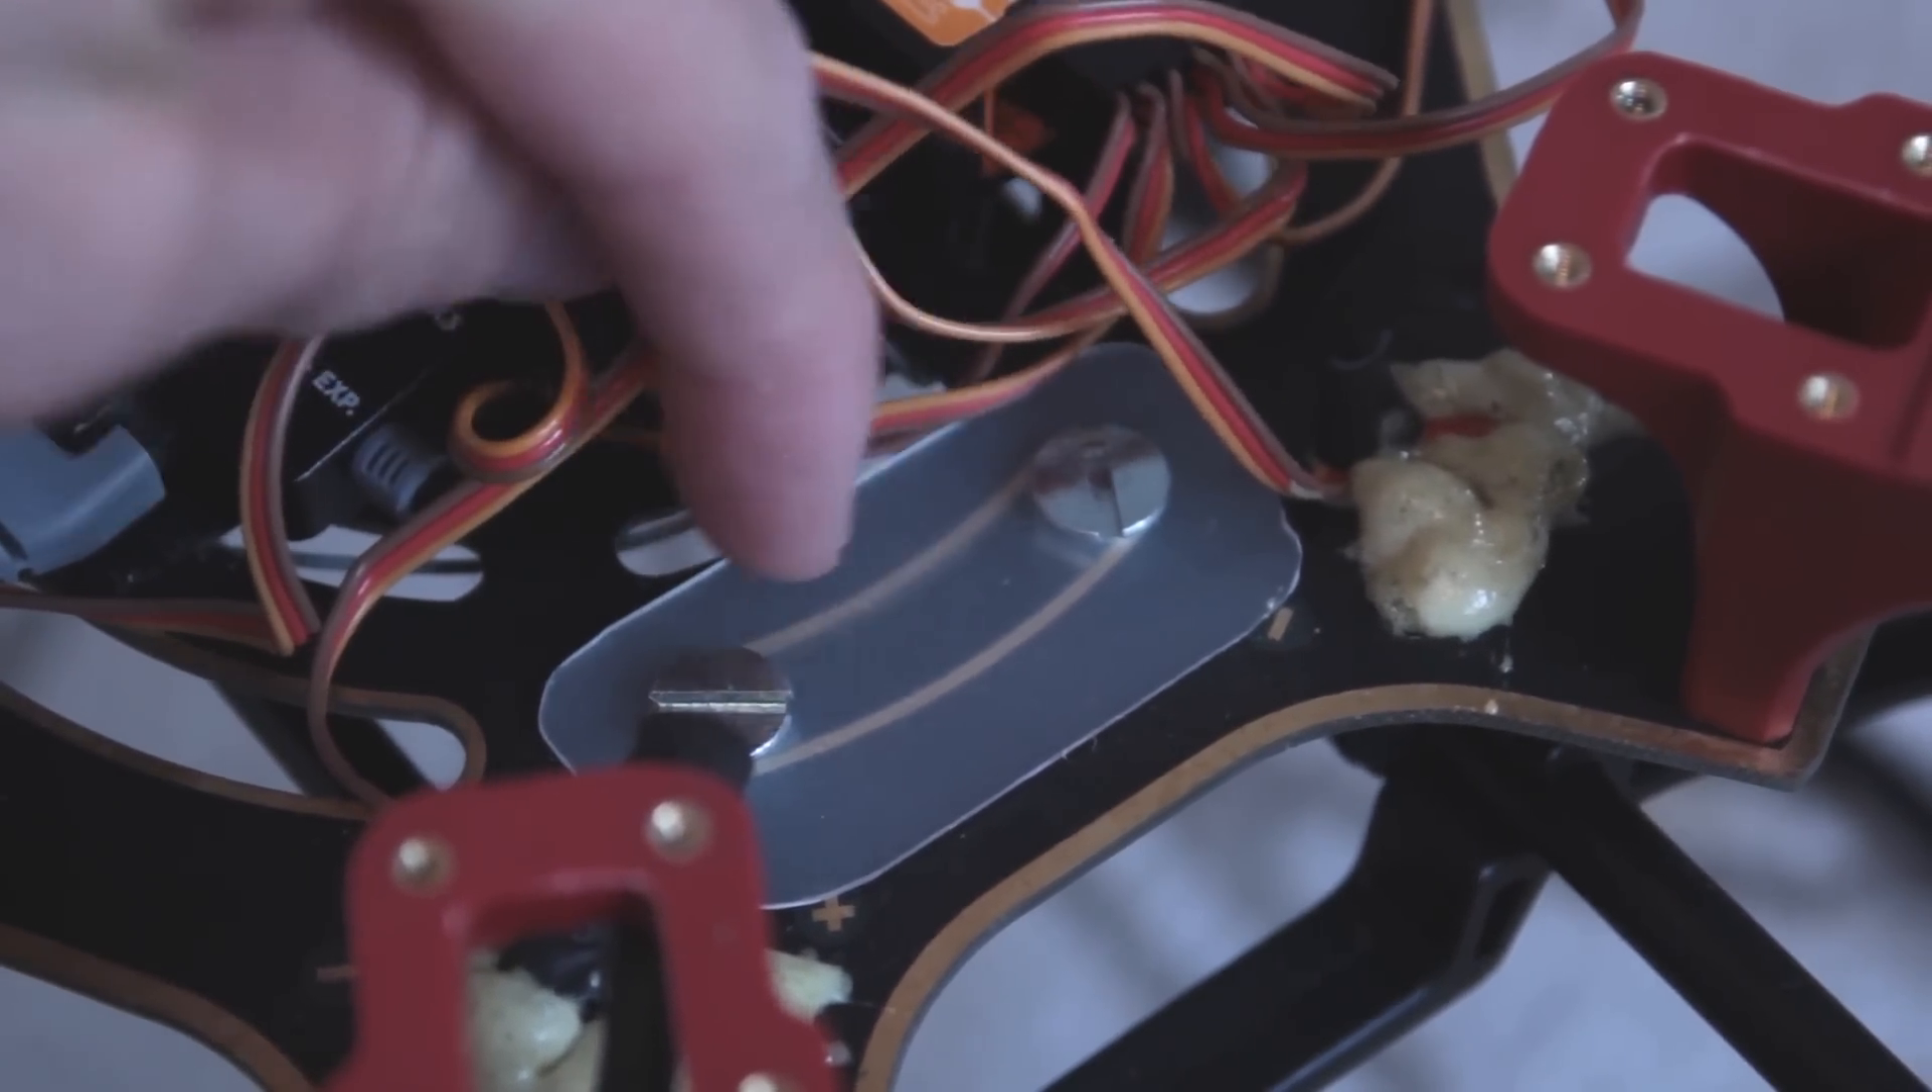Here is the inside of the DJI bottom plate where you can see I've used a piece of strong plastic to distribute the weight and I've put the bolts through it.